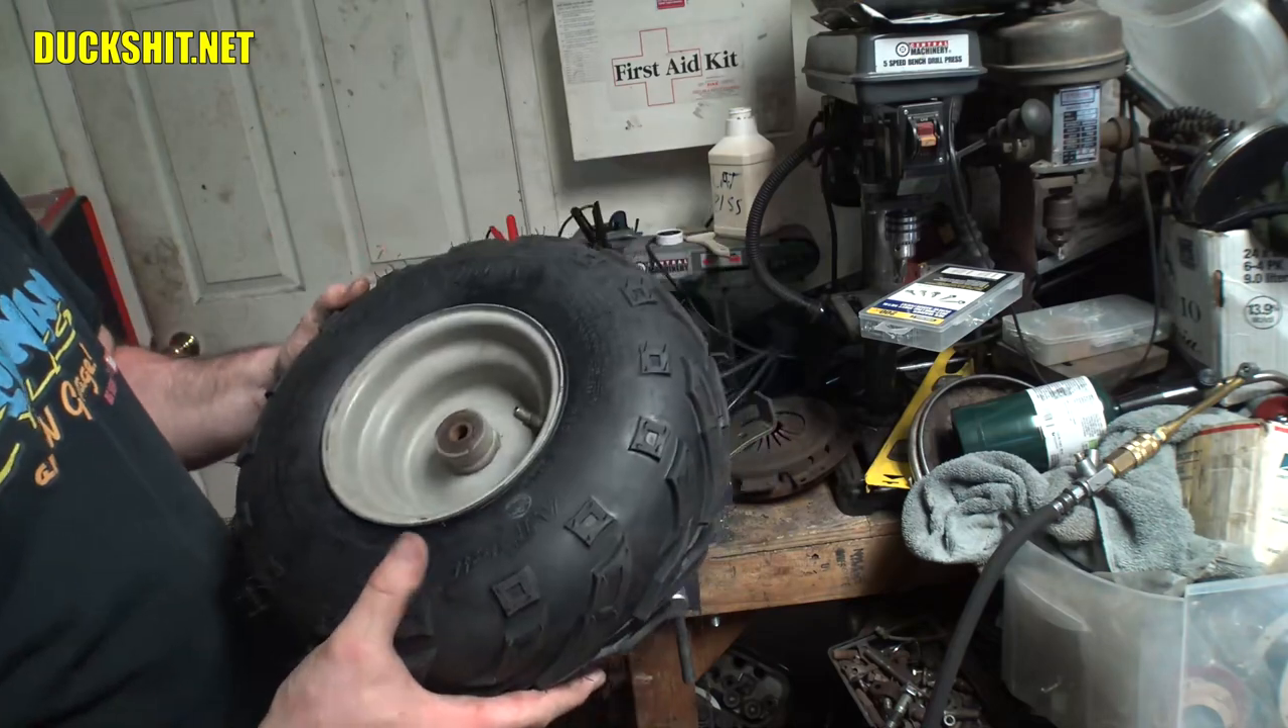There it is we got us a a wheel assembly brand new tire on the old rim.